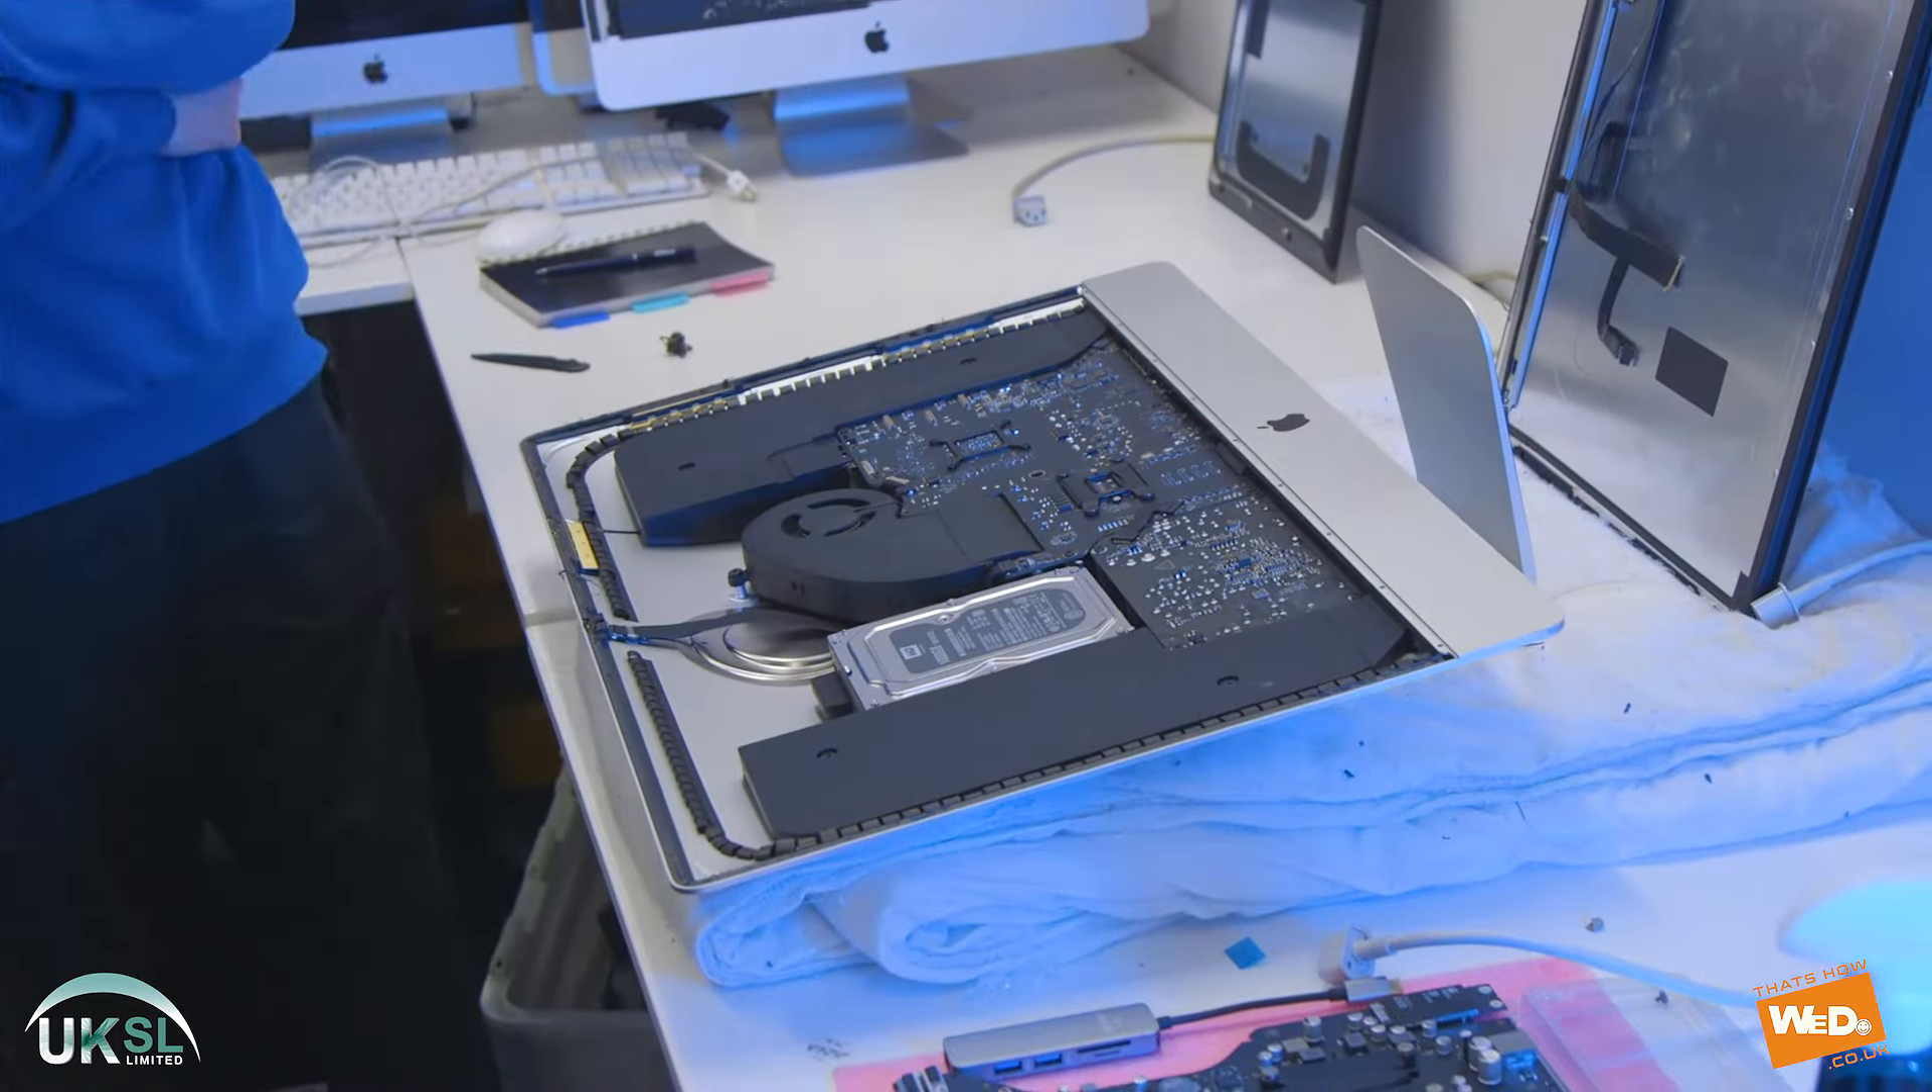And that is the screen removed. So now we've taken off the screen.